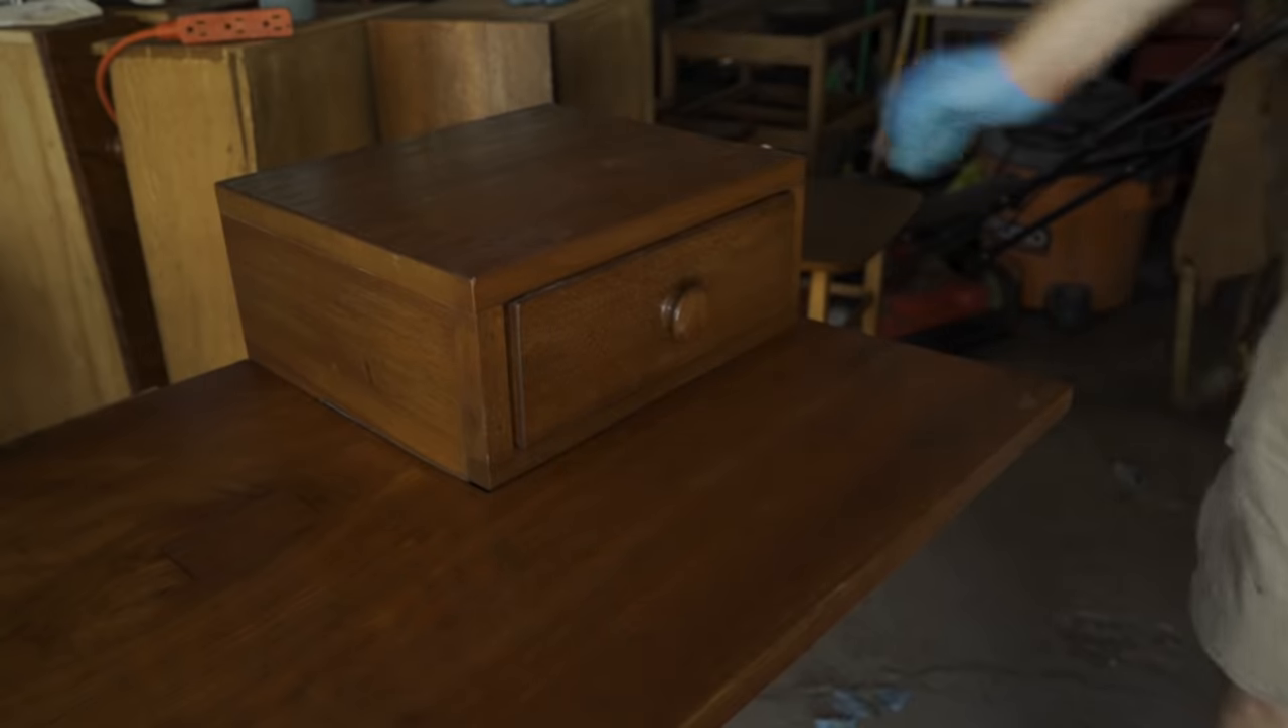Here's how it looks with that little drawer box put back on the top. I think the color is a pretty good match.